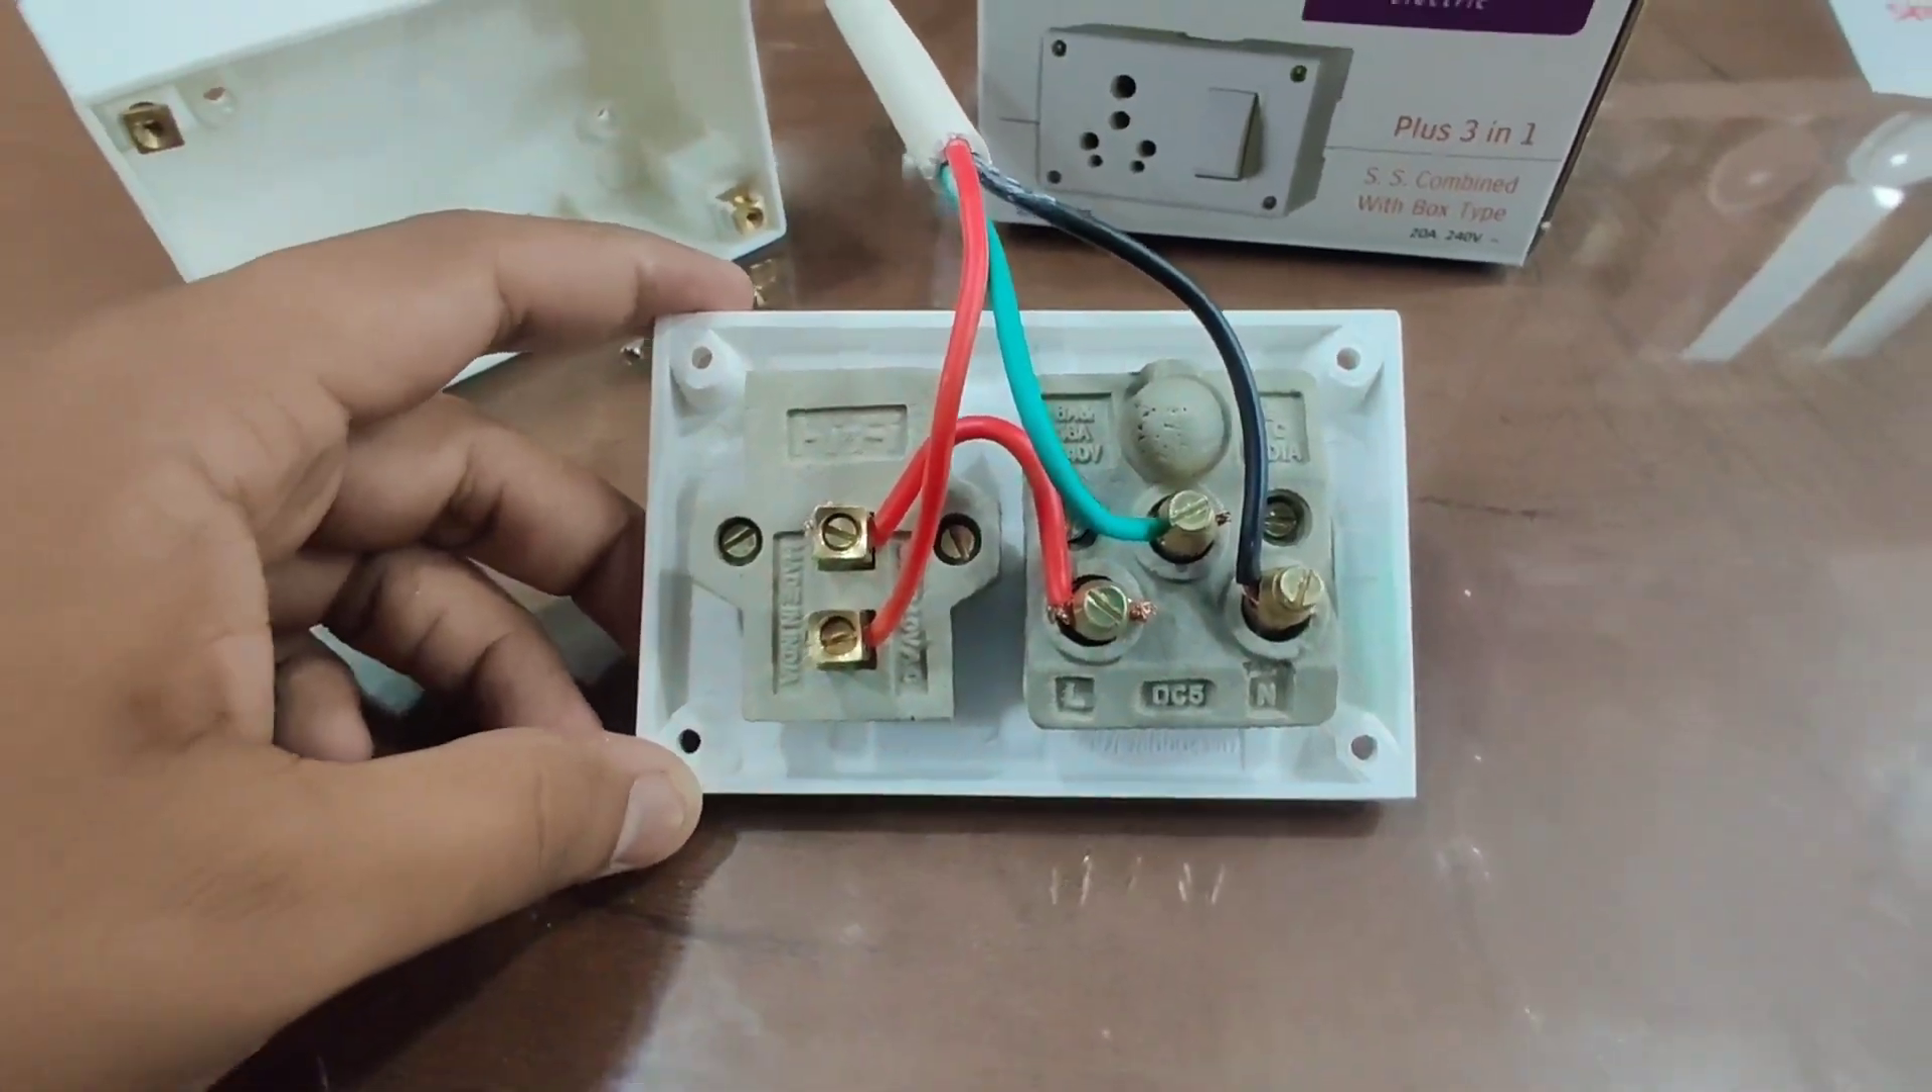आप देख सकते हैं हमने यह SS combined board का complete wiring कर लिया है।